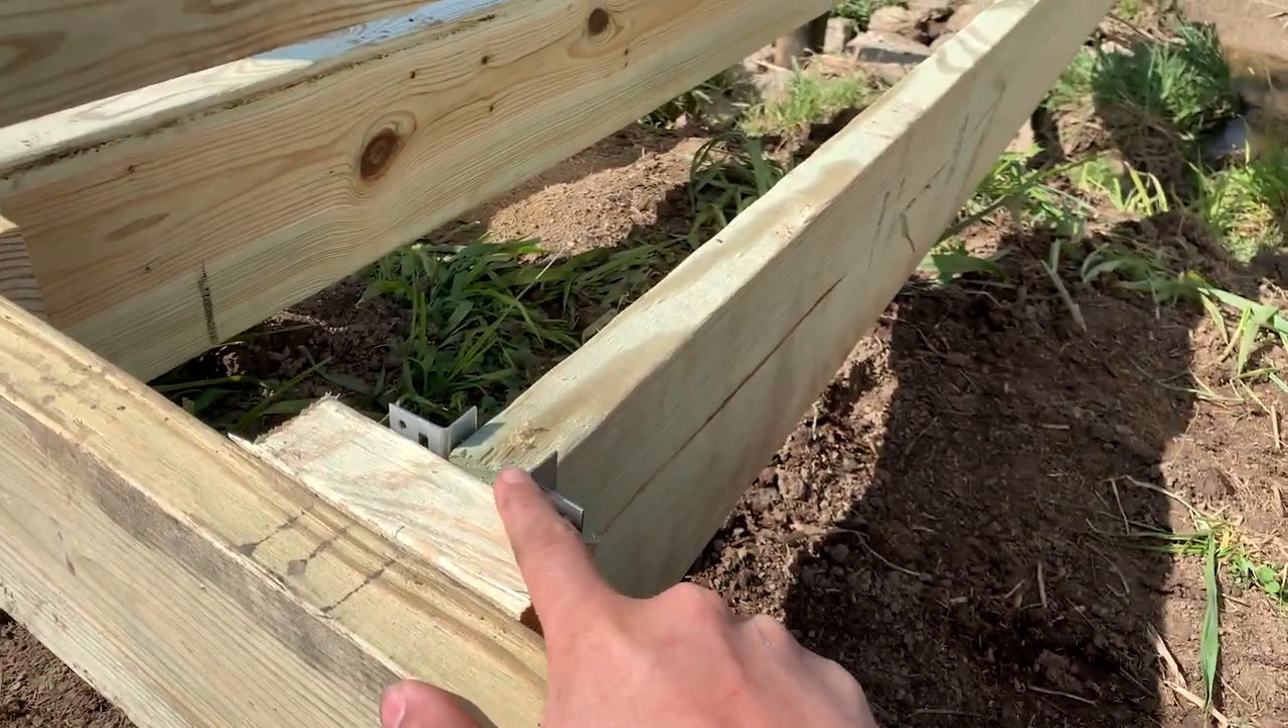So you see these joist hangers how they're sticking up above.